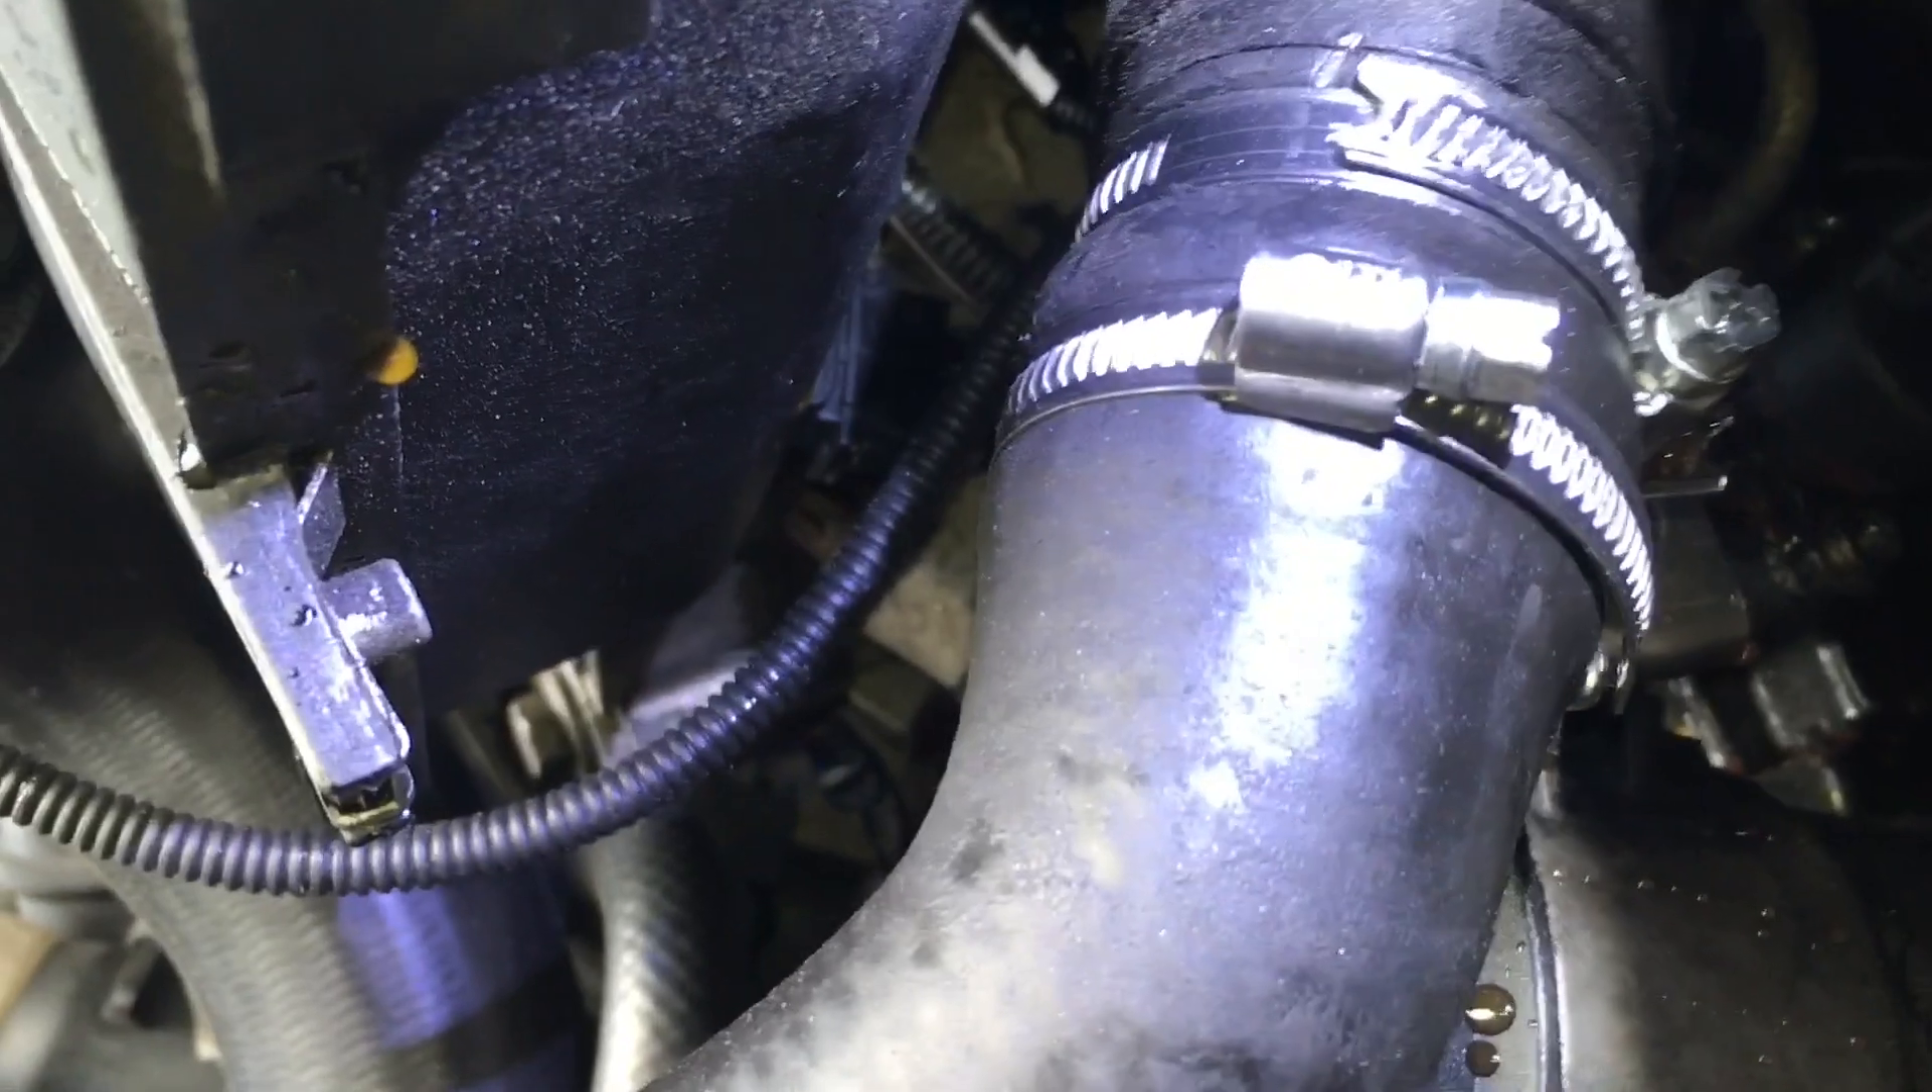And there we are with our jubilee clips fitted and the hose back in place.